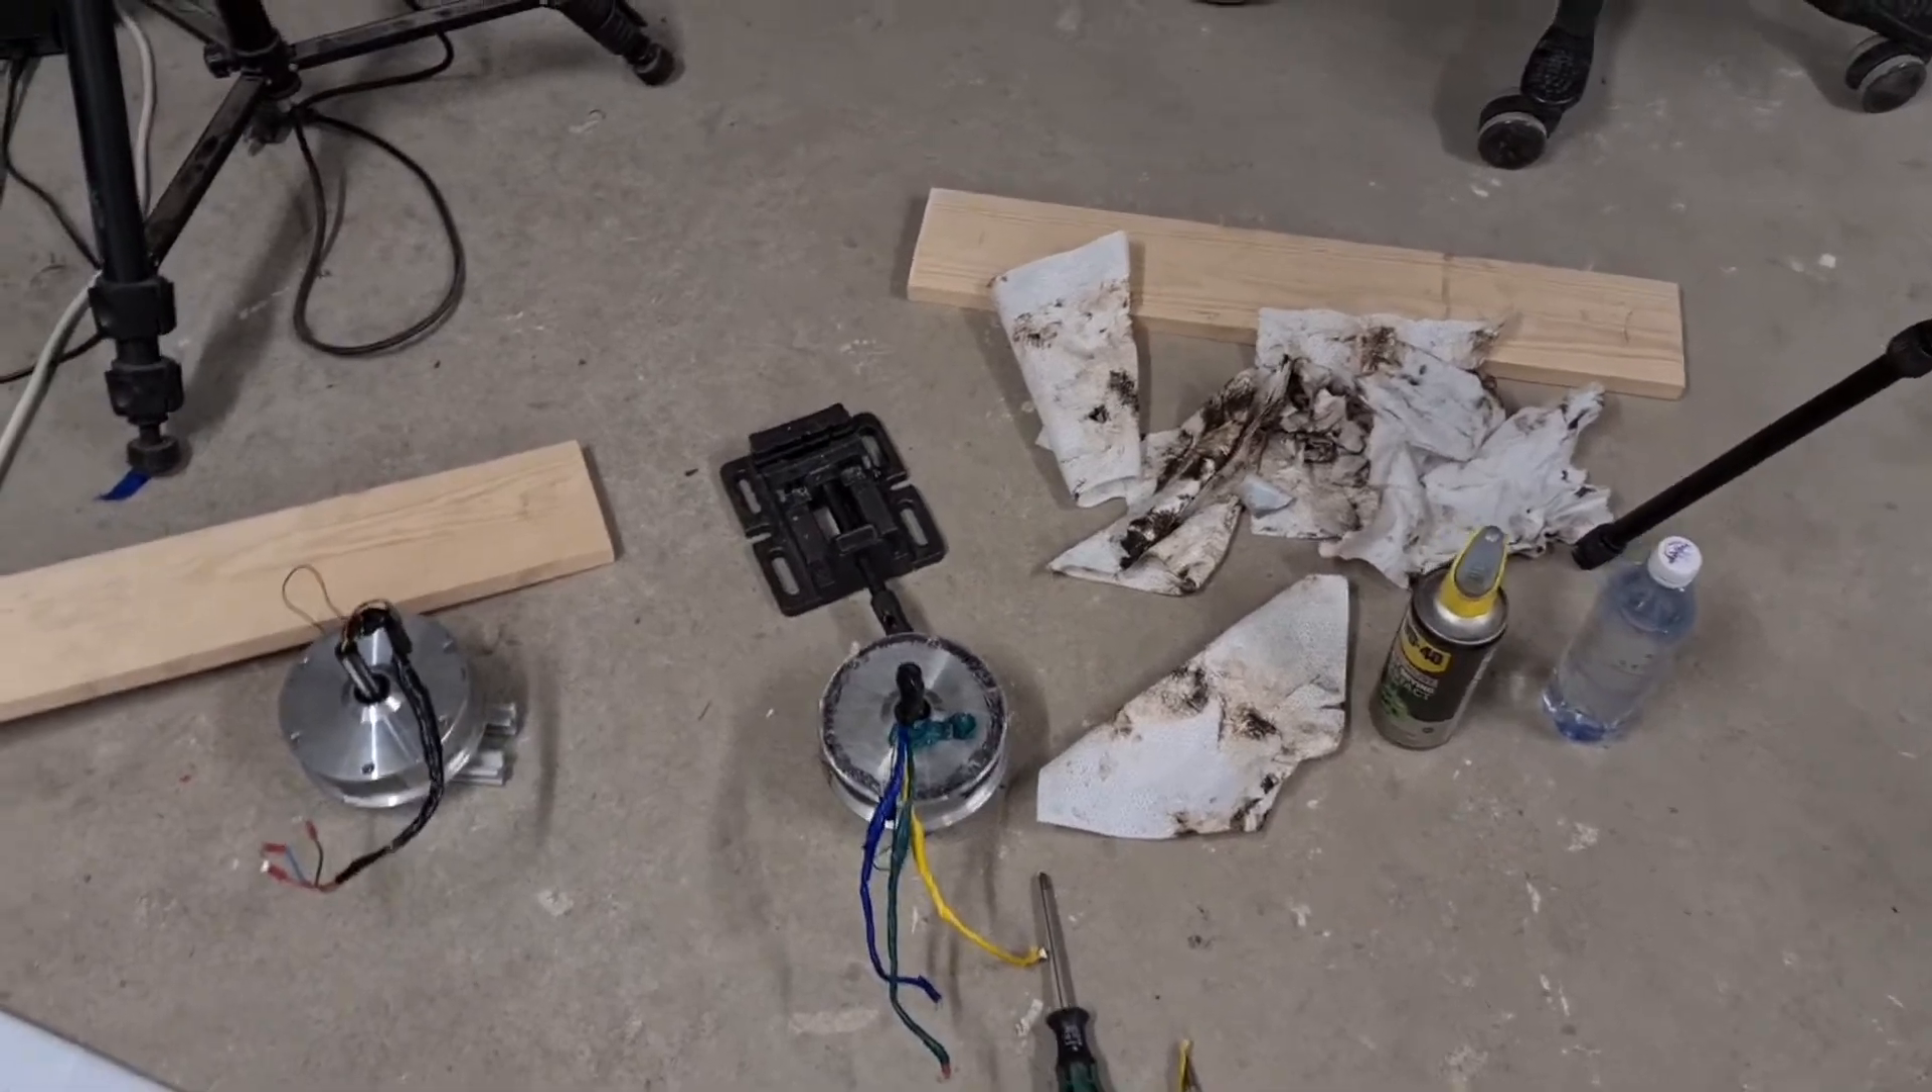Okay so here they are the motors i've cleaned put back together again.